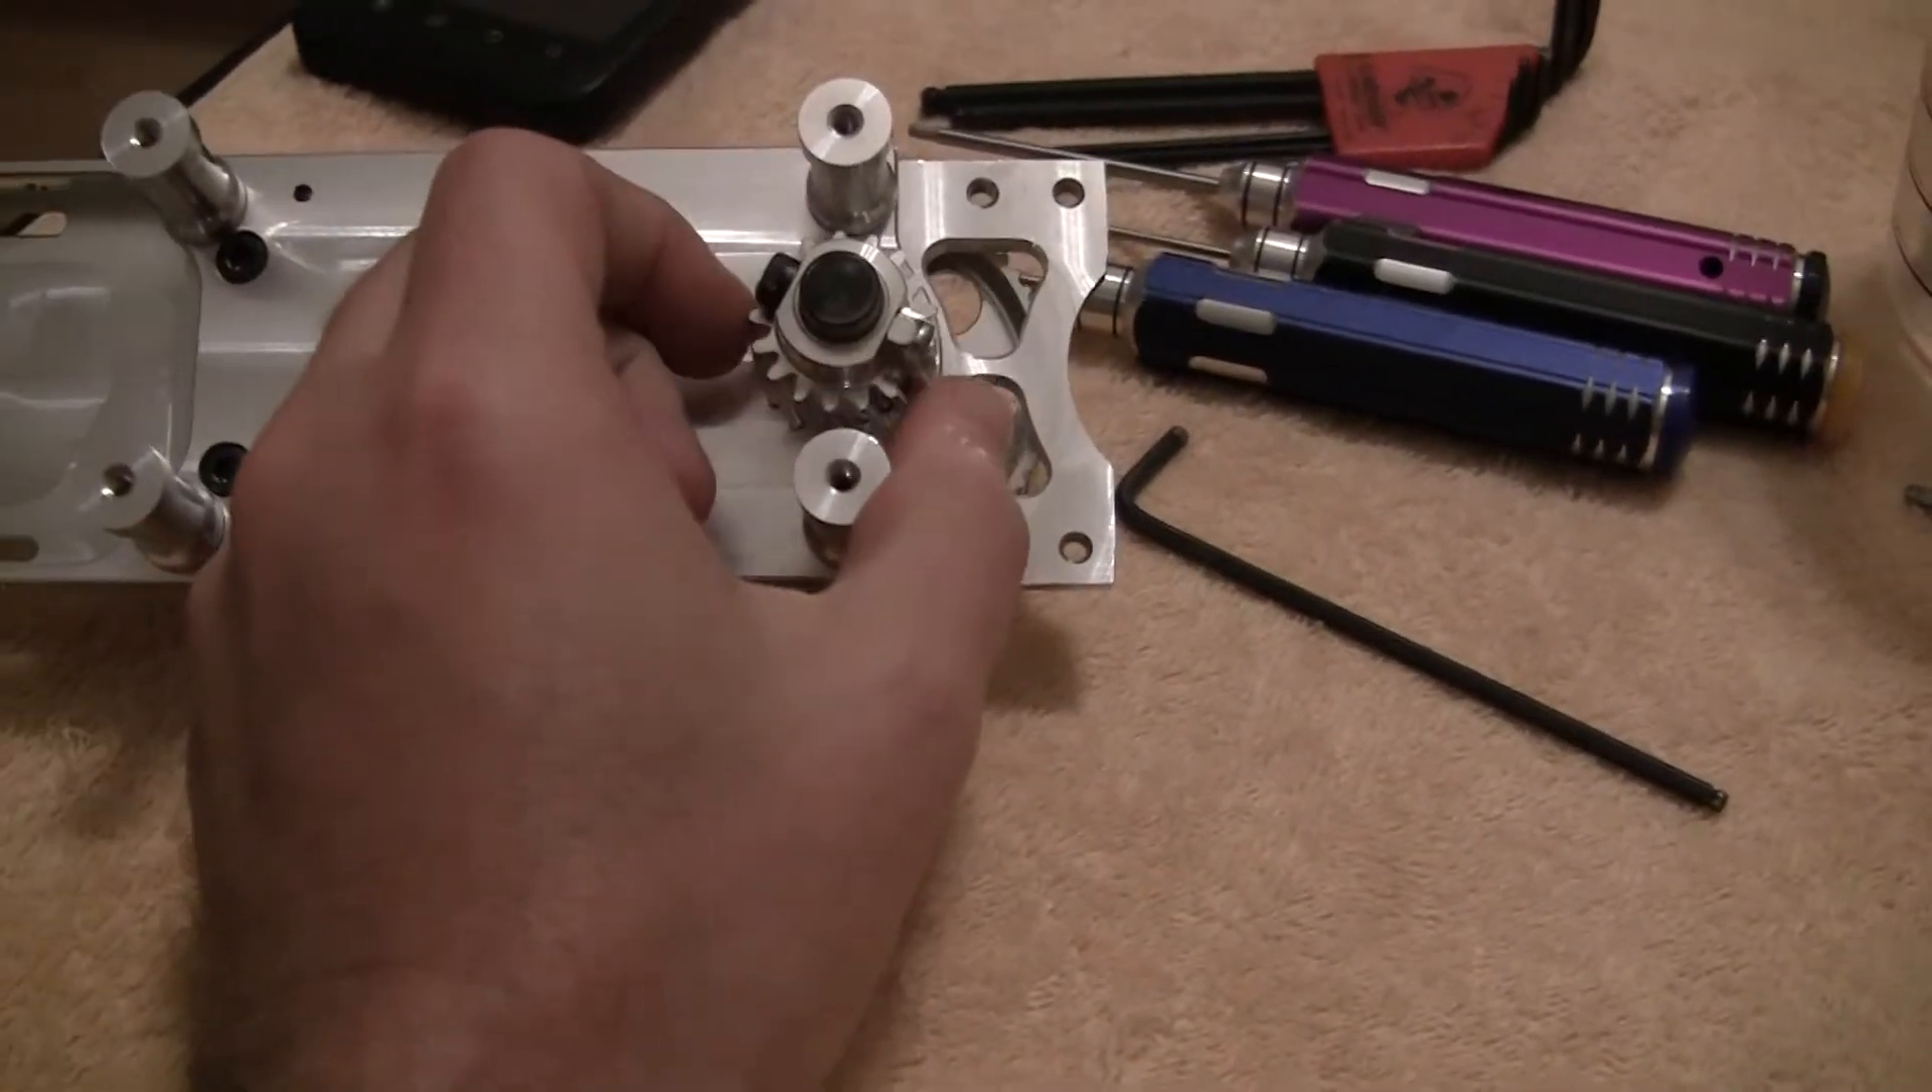I also went ahead and put this bottom gear on which is one of the last things you do.